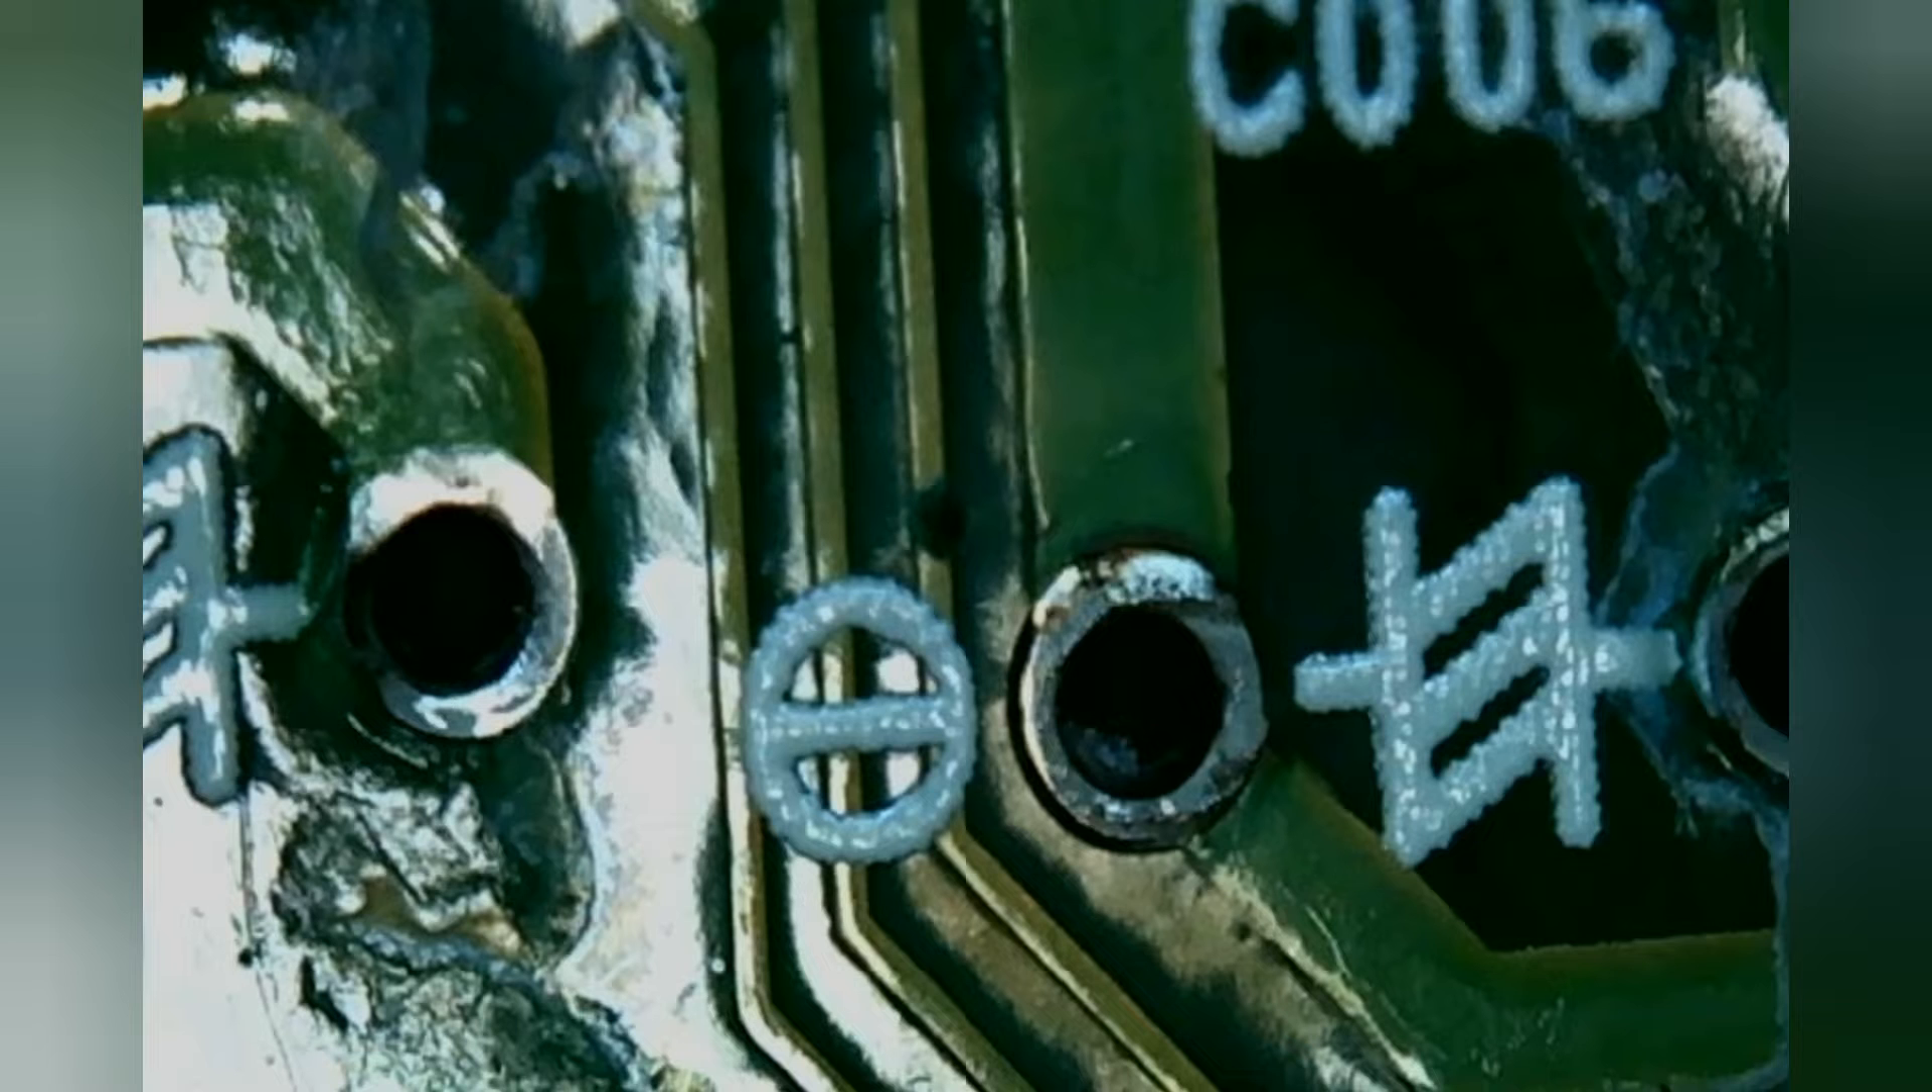So here's our uh trace with the capacitors removed.